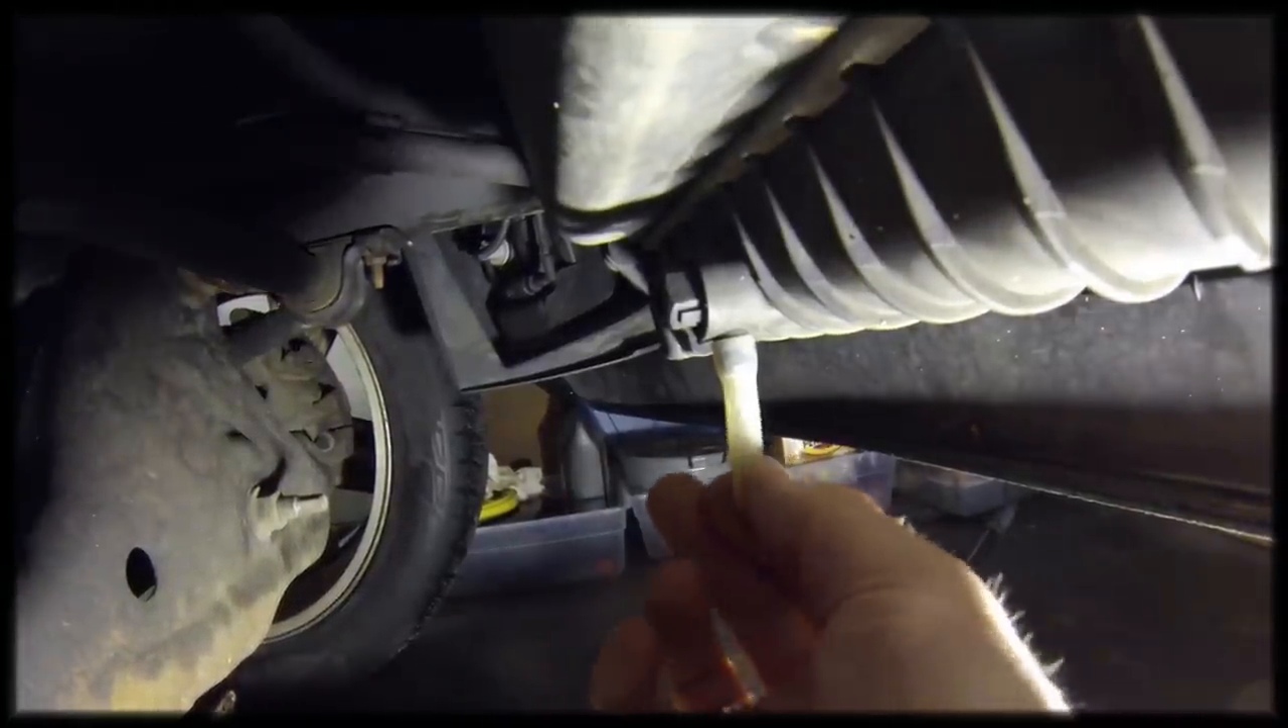I've put a little piece of hose on here to help drain and this is the valve.